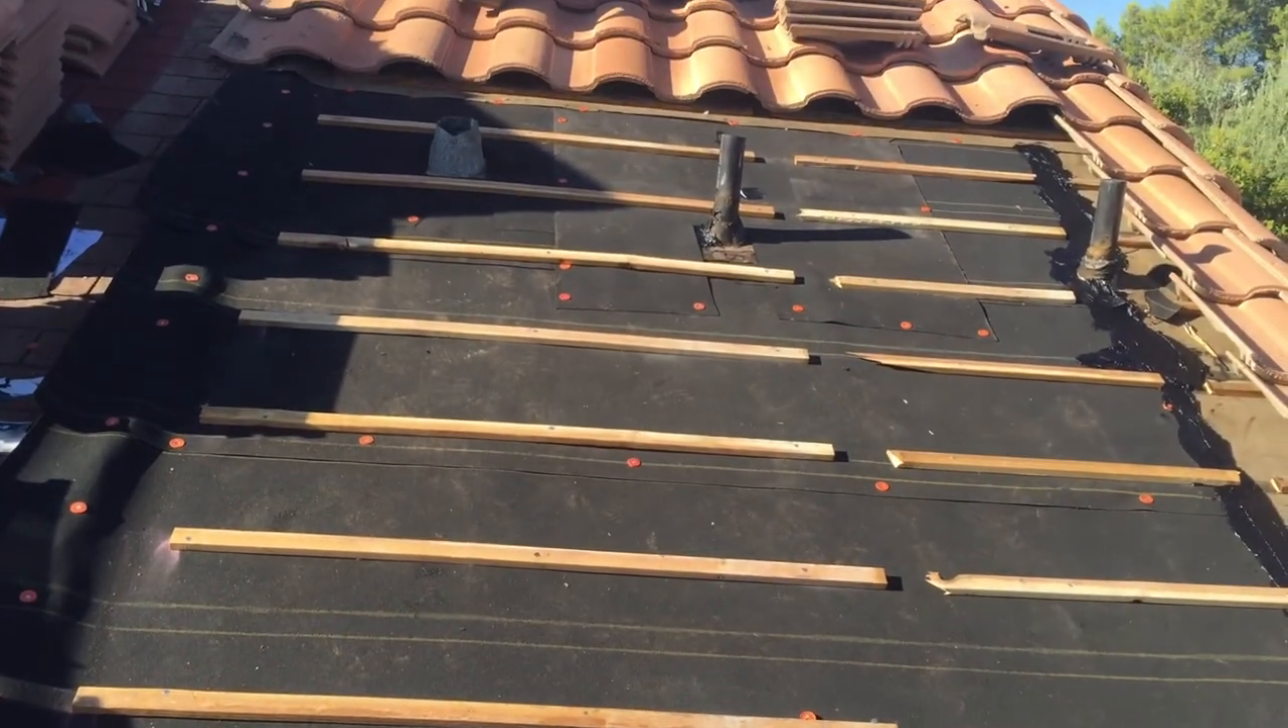Now we've gone ahead and finished out the the dry-in phase. All the paper is new.